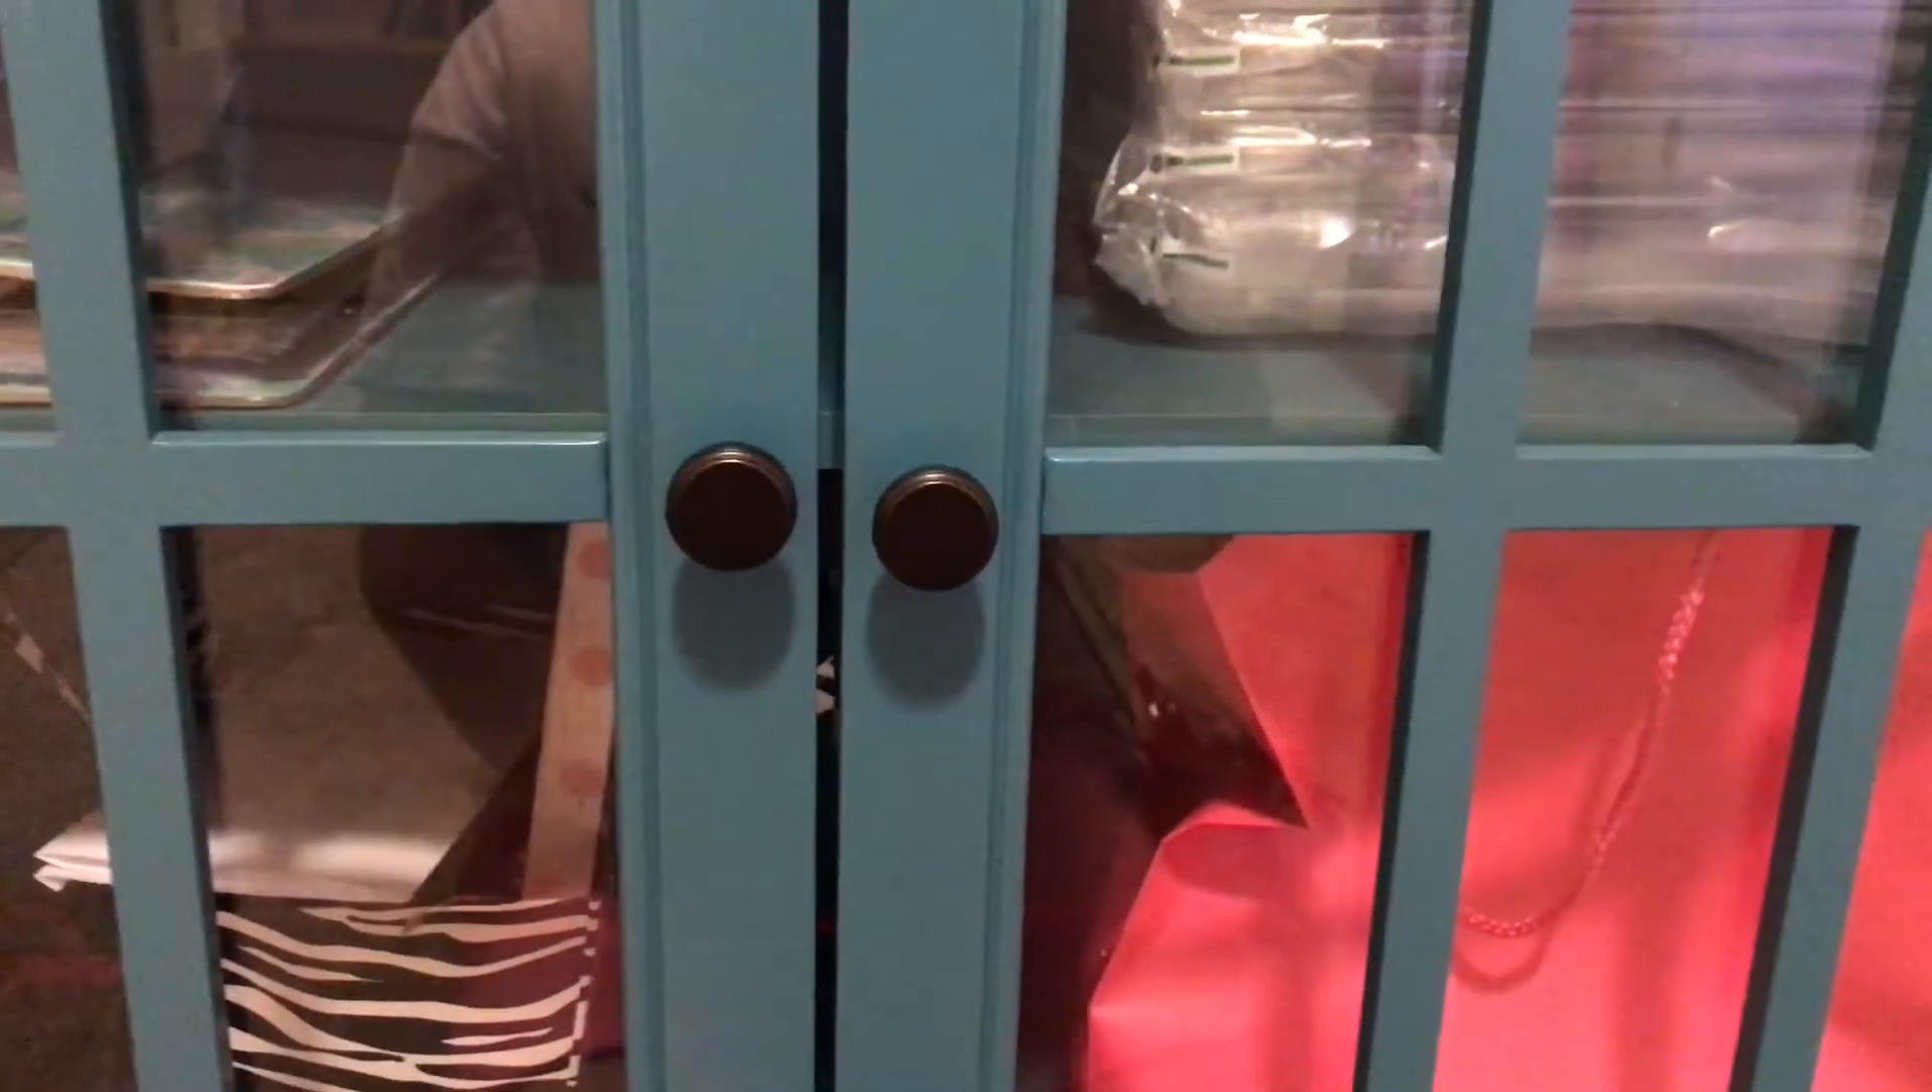Look how uneven that is I mean seriously that is so uneven like look at the door right there you can totally tell that's uneven.